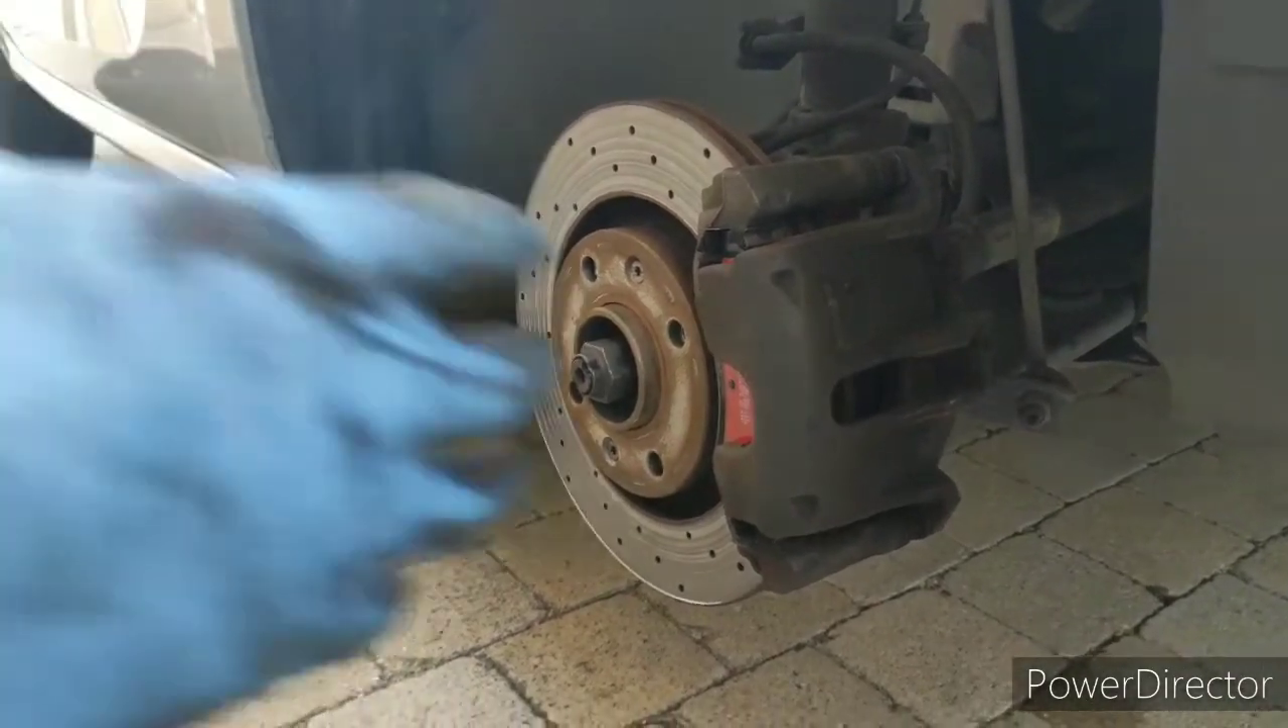Voilà, donc là, maintenant, on a fini. Il n'y a plus qu'à remettre la roue.